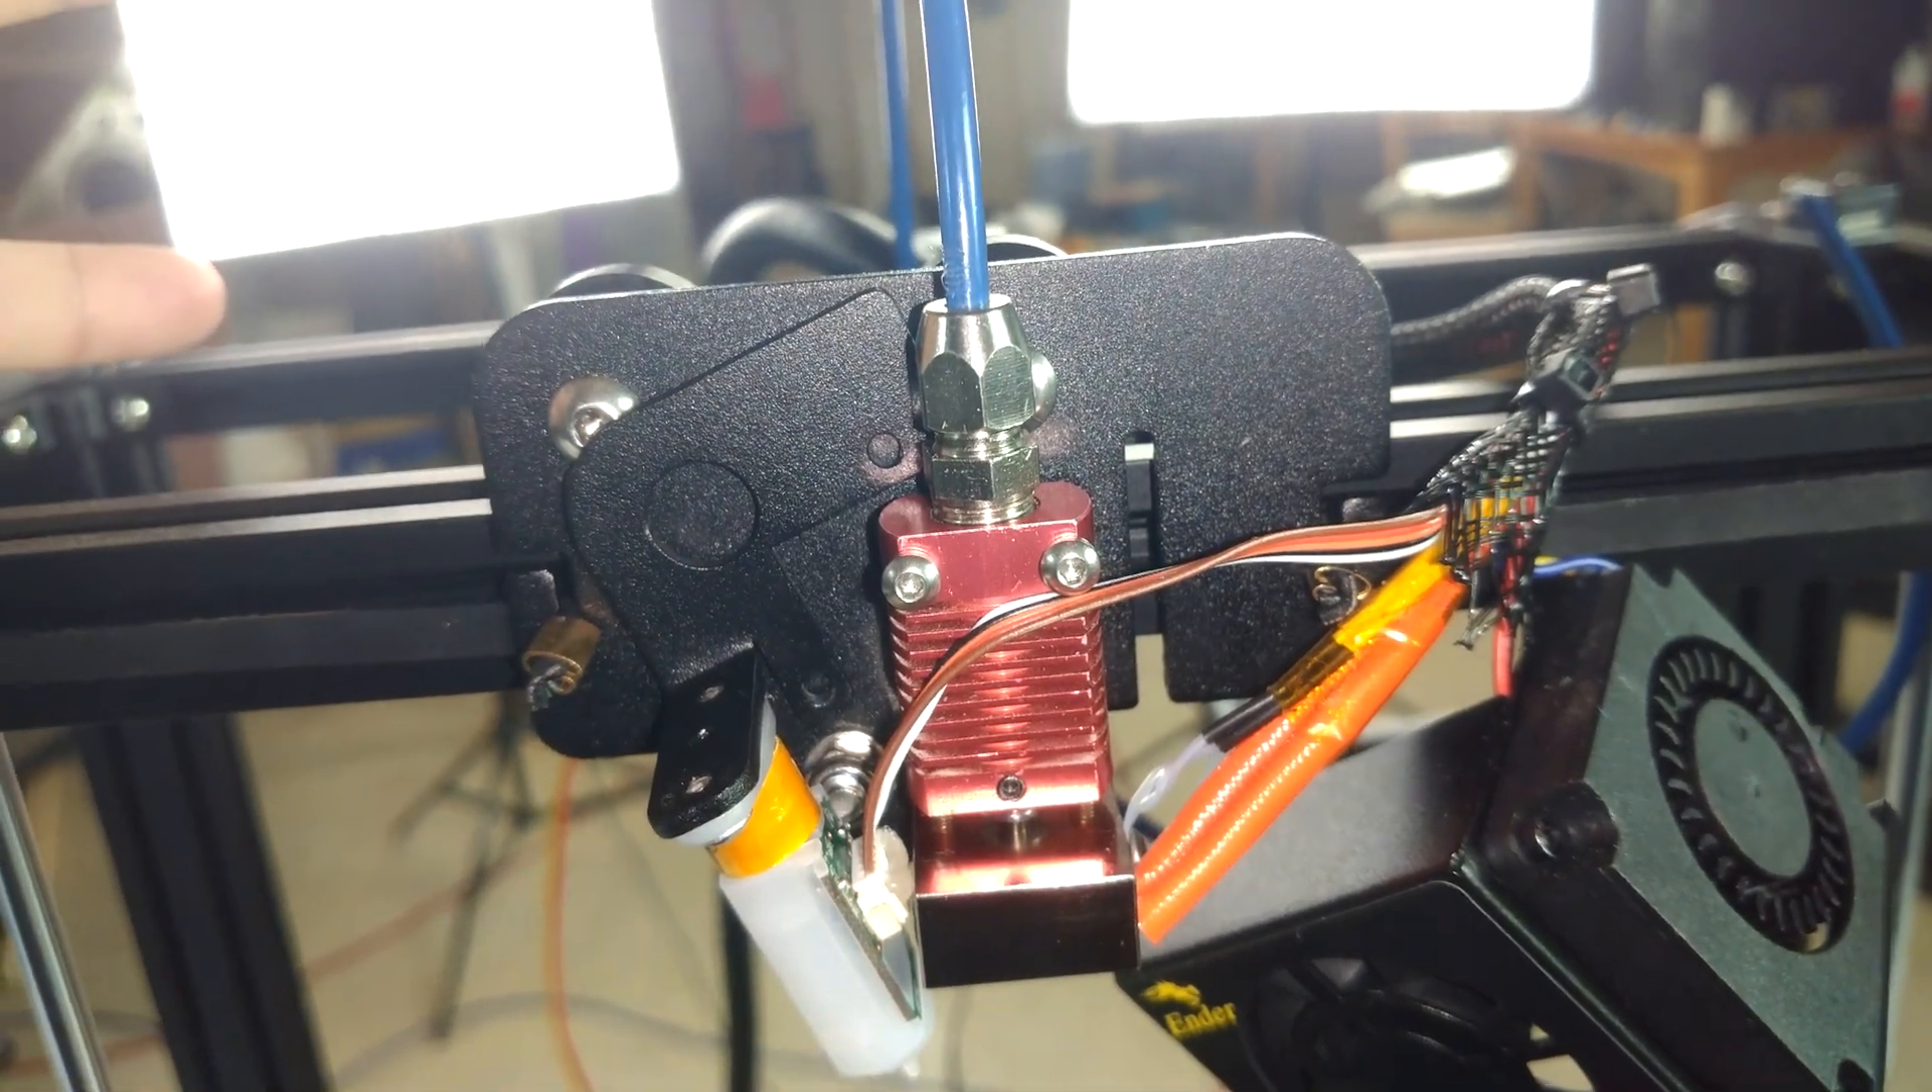For right now, we just want to get everything situated and ready to go. Okie doke. We have got our new hot end in place.